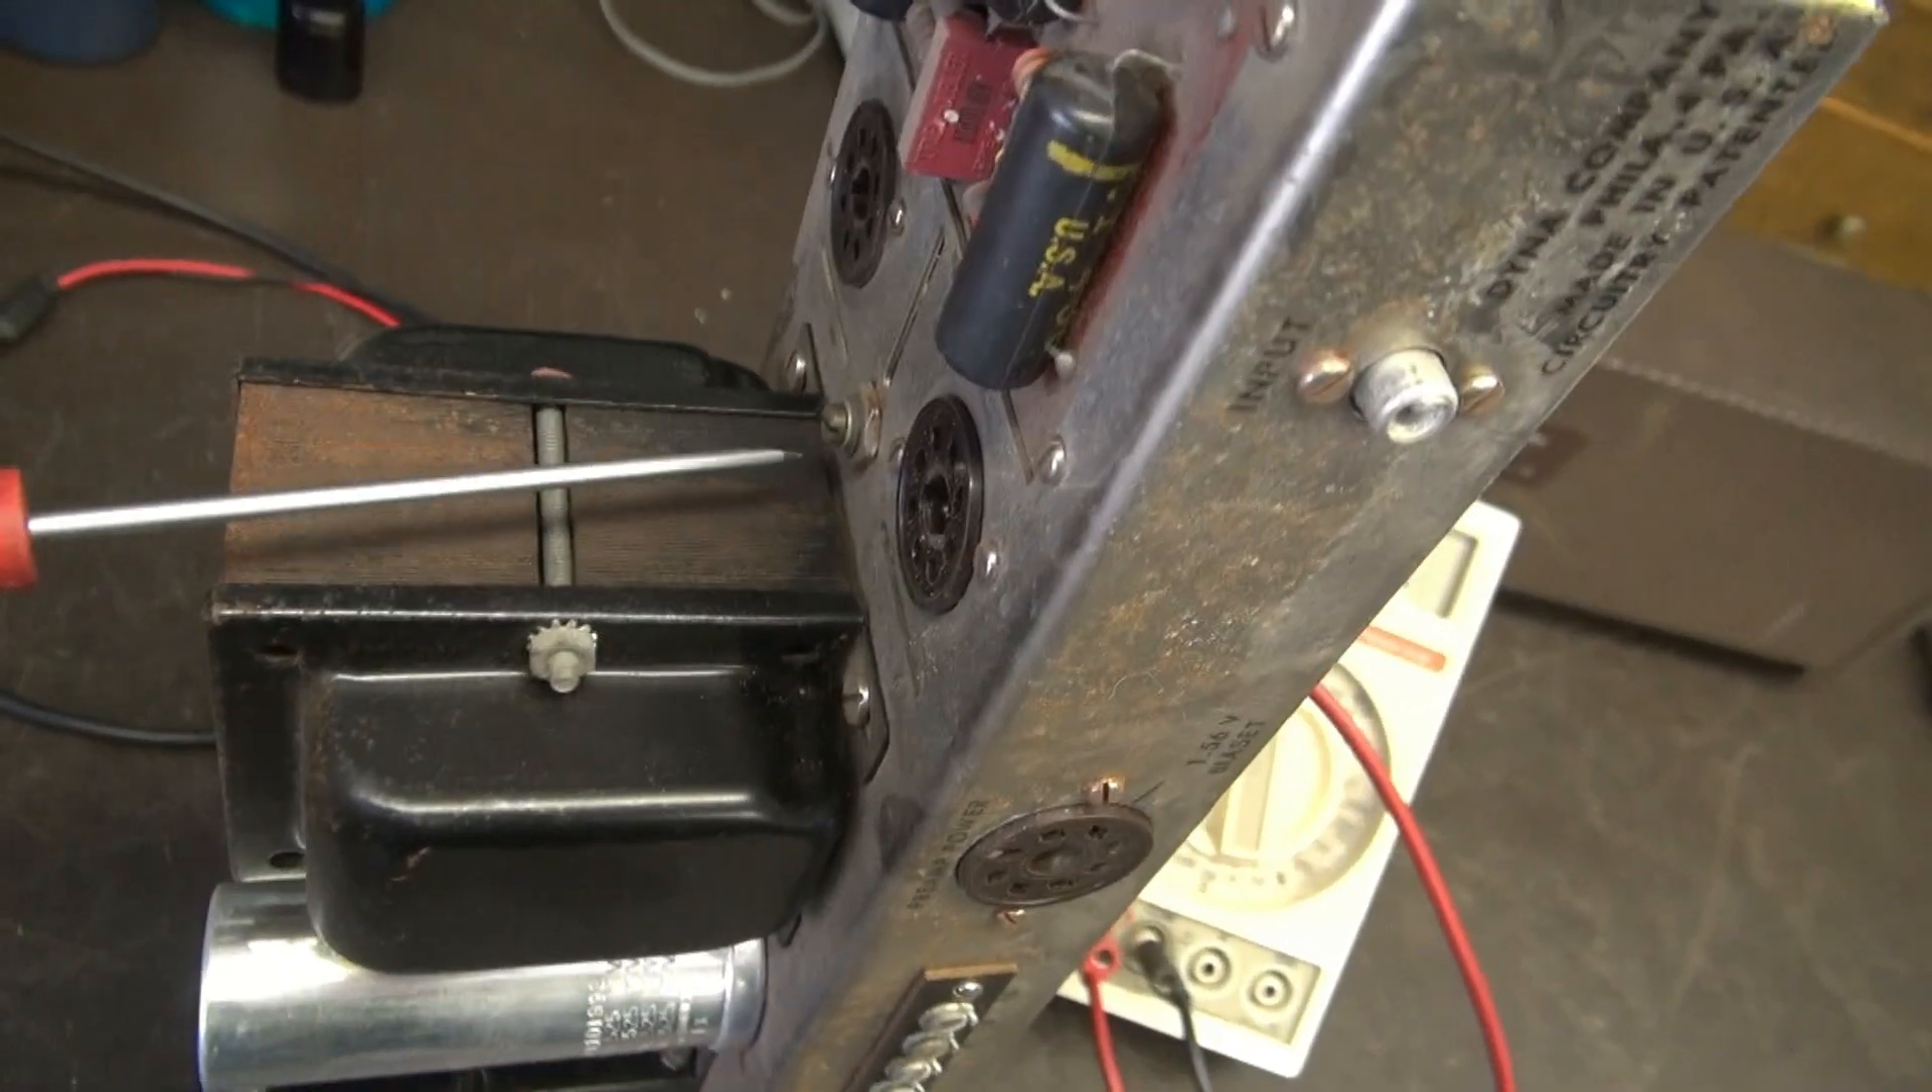So you can see I still don't have the output tubes in.